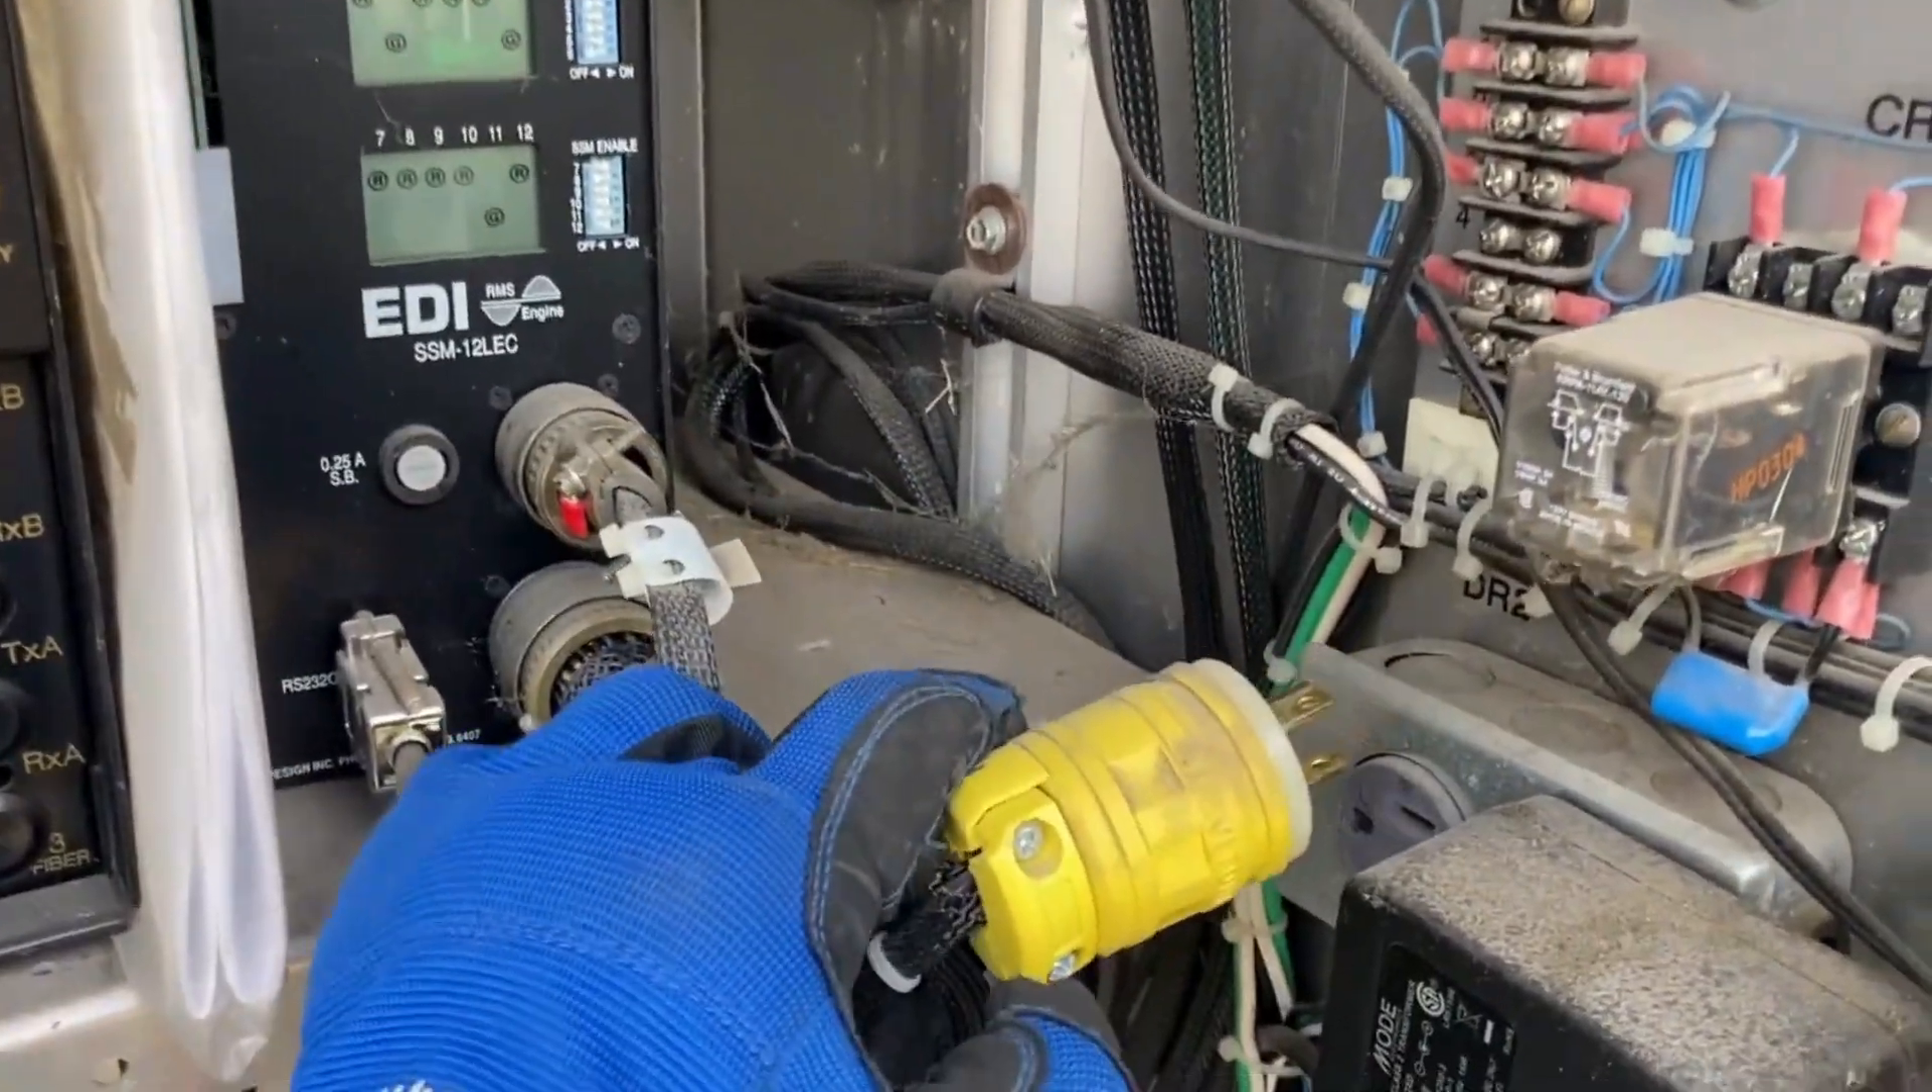I forgot the reason I don't have voltage in is because I gotta put this plug back in.